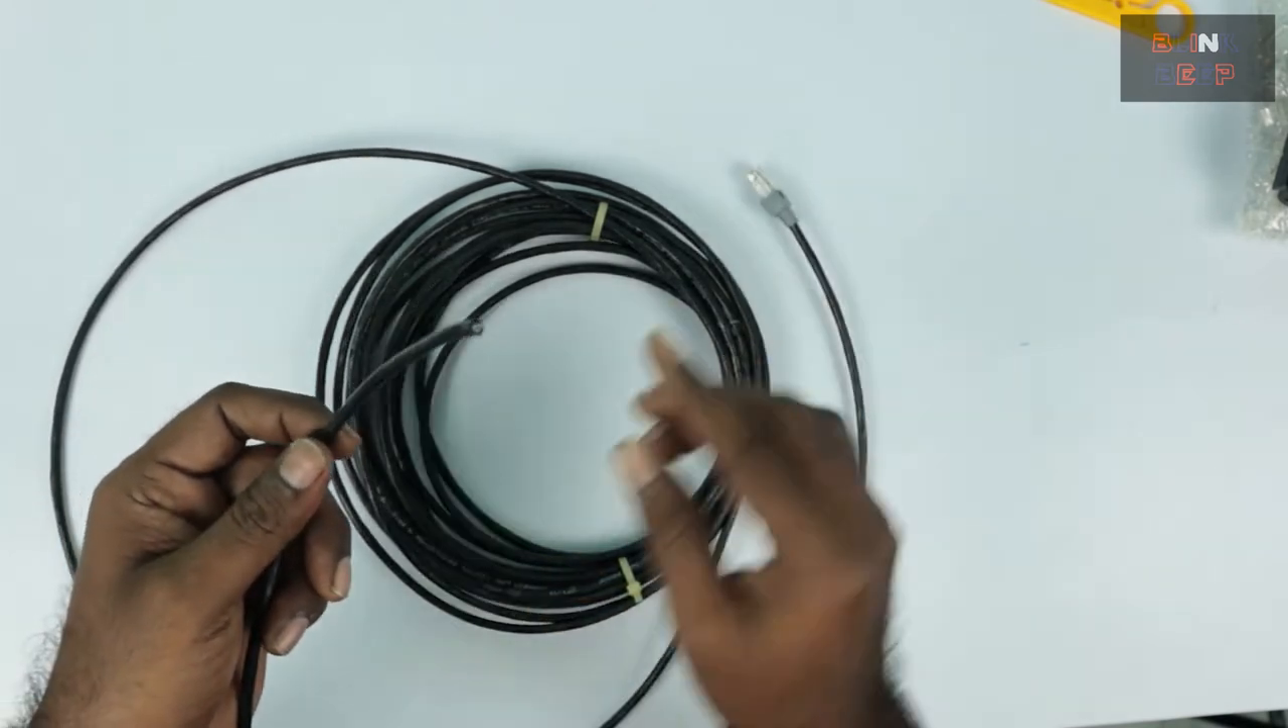As you see one end already has the connector and the other end doesn't have the connector.